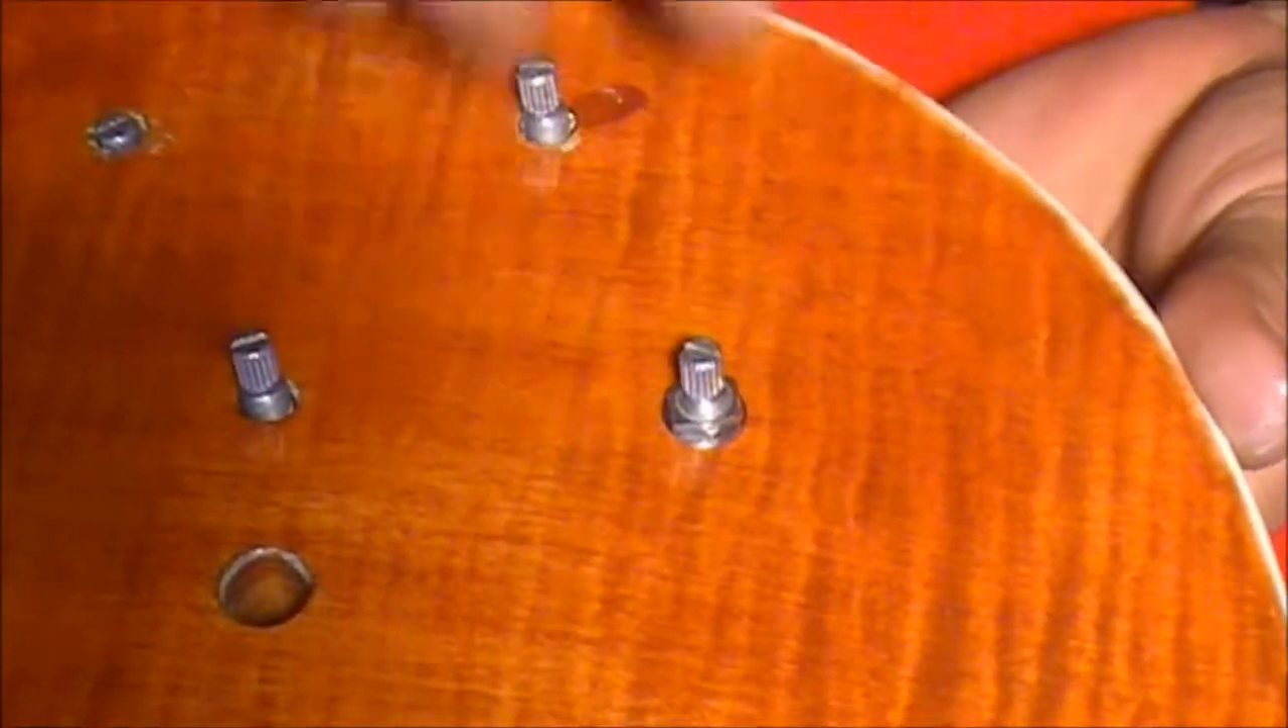So I'm pushing the potentiometer through so it's all the way through the top.